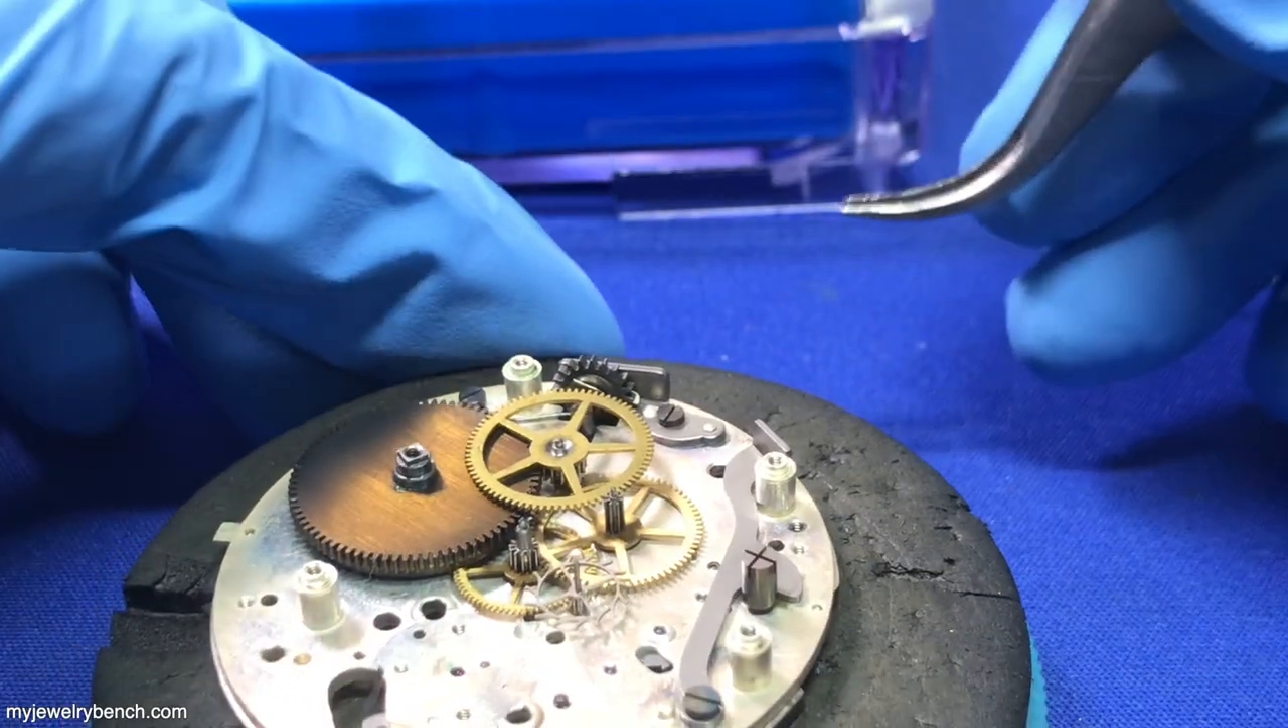Once we get the bridge off, you can see we've exposed the train. There's the four gears there that are typical of a stopwatch of this era.